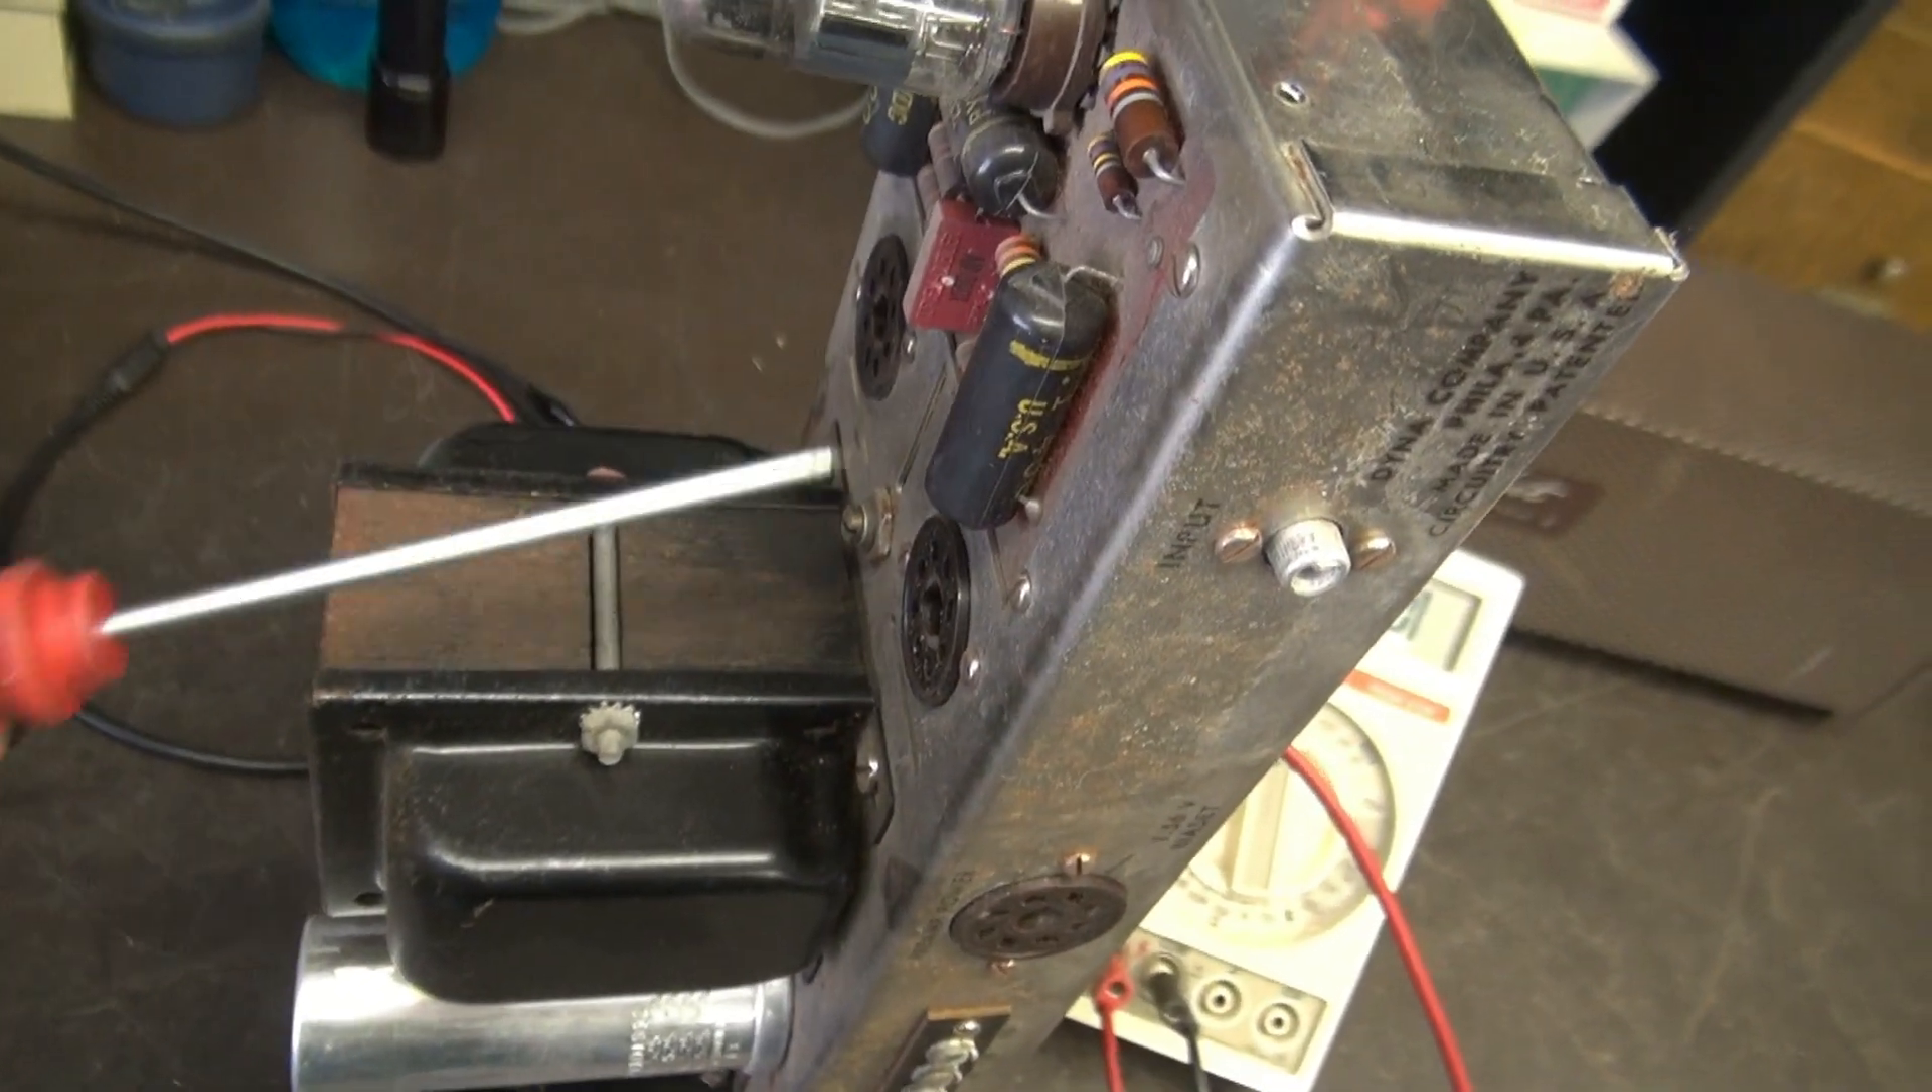So you can see I still don't have the output tubes in.